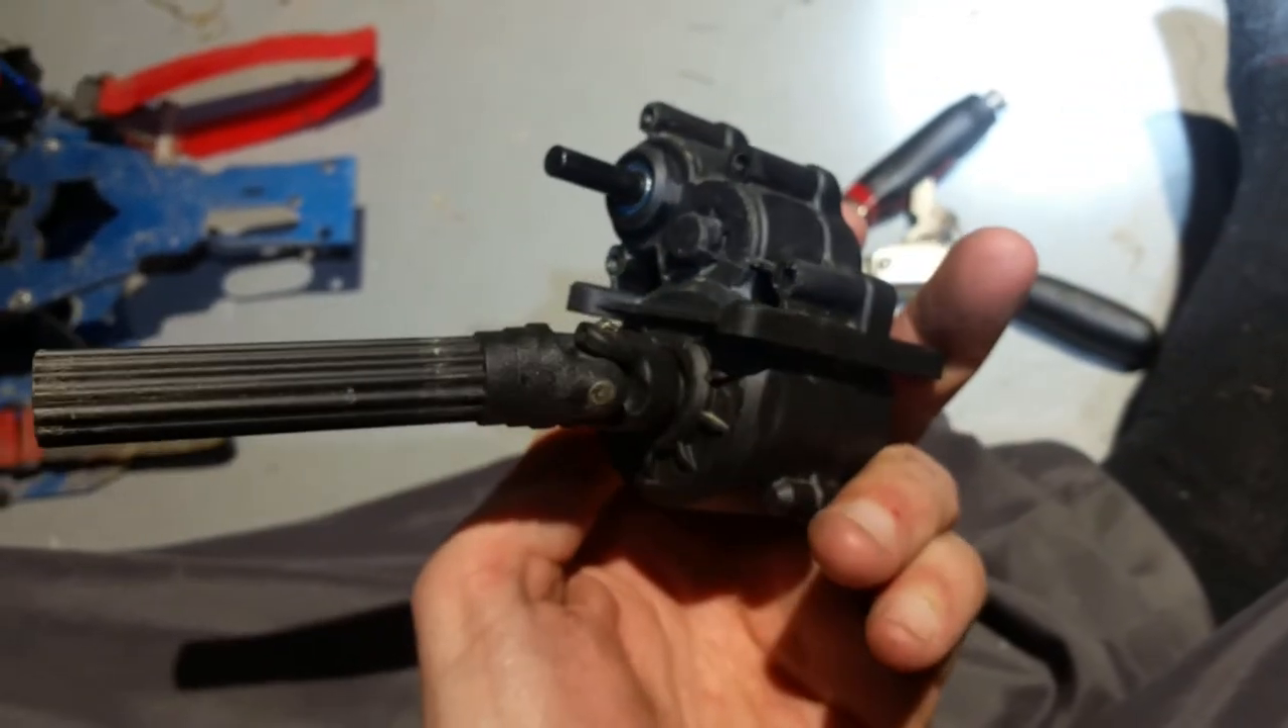Now here's the 2 .0 cush drive transmission removed from the motor plate entirely.